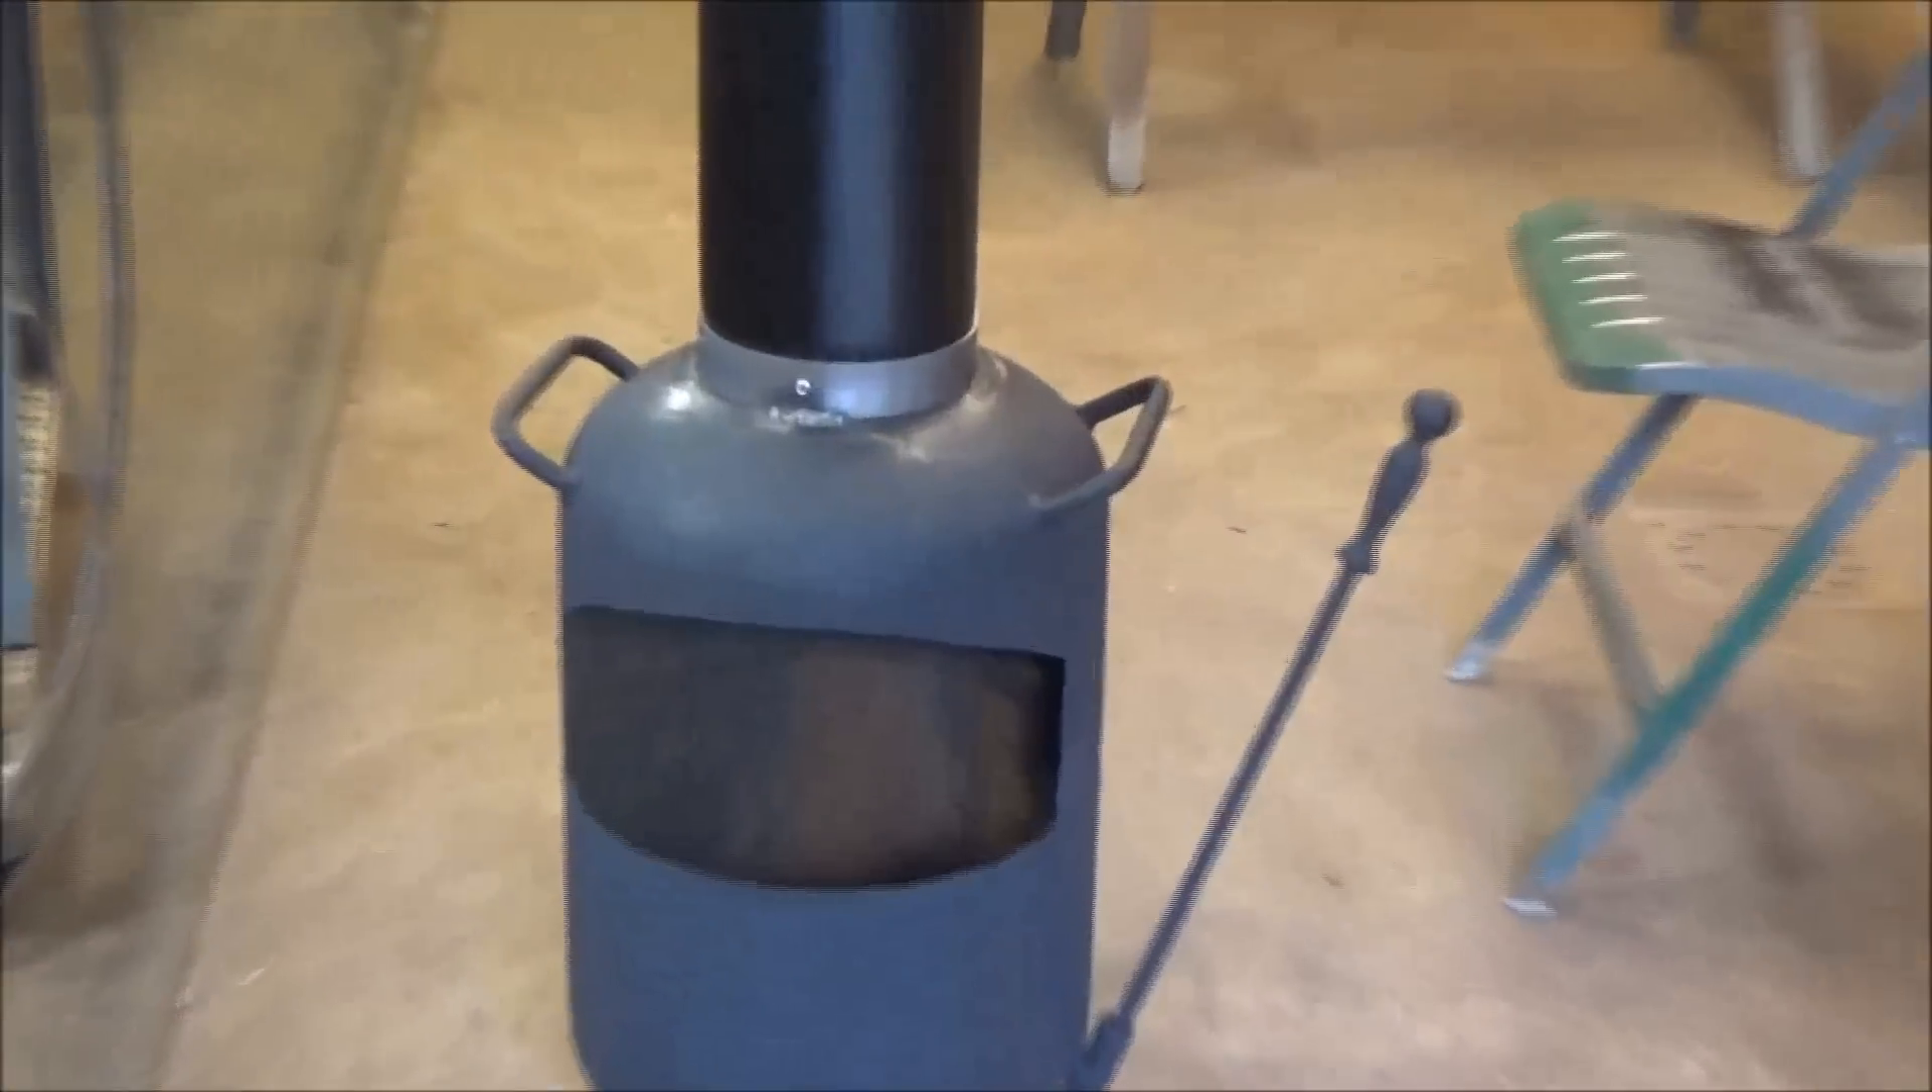Okay, we got that ring welded on there and we got the stack bolted in.